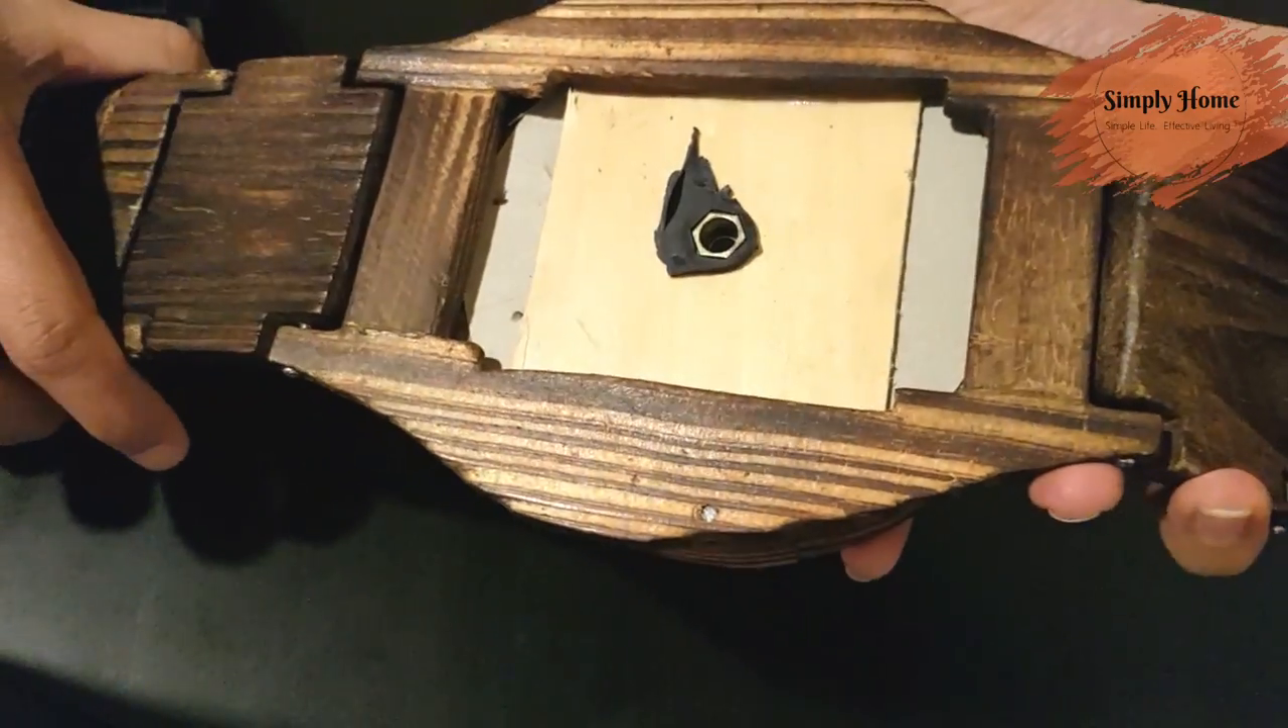I didn't put the machinery part in the back.